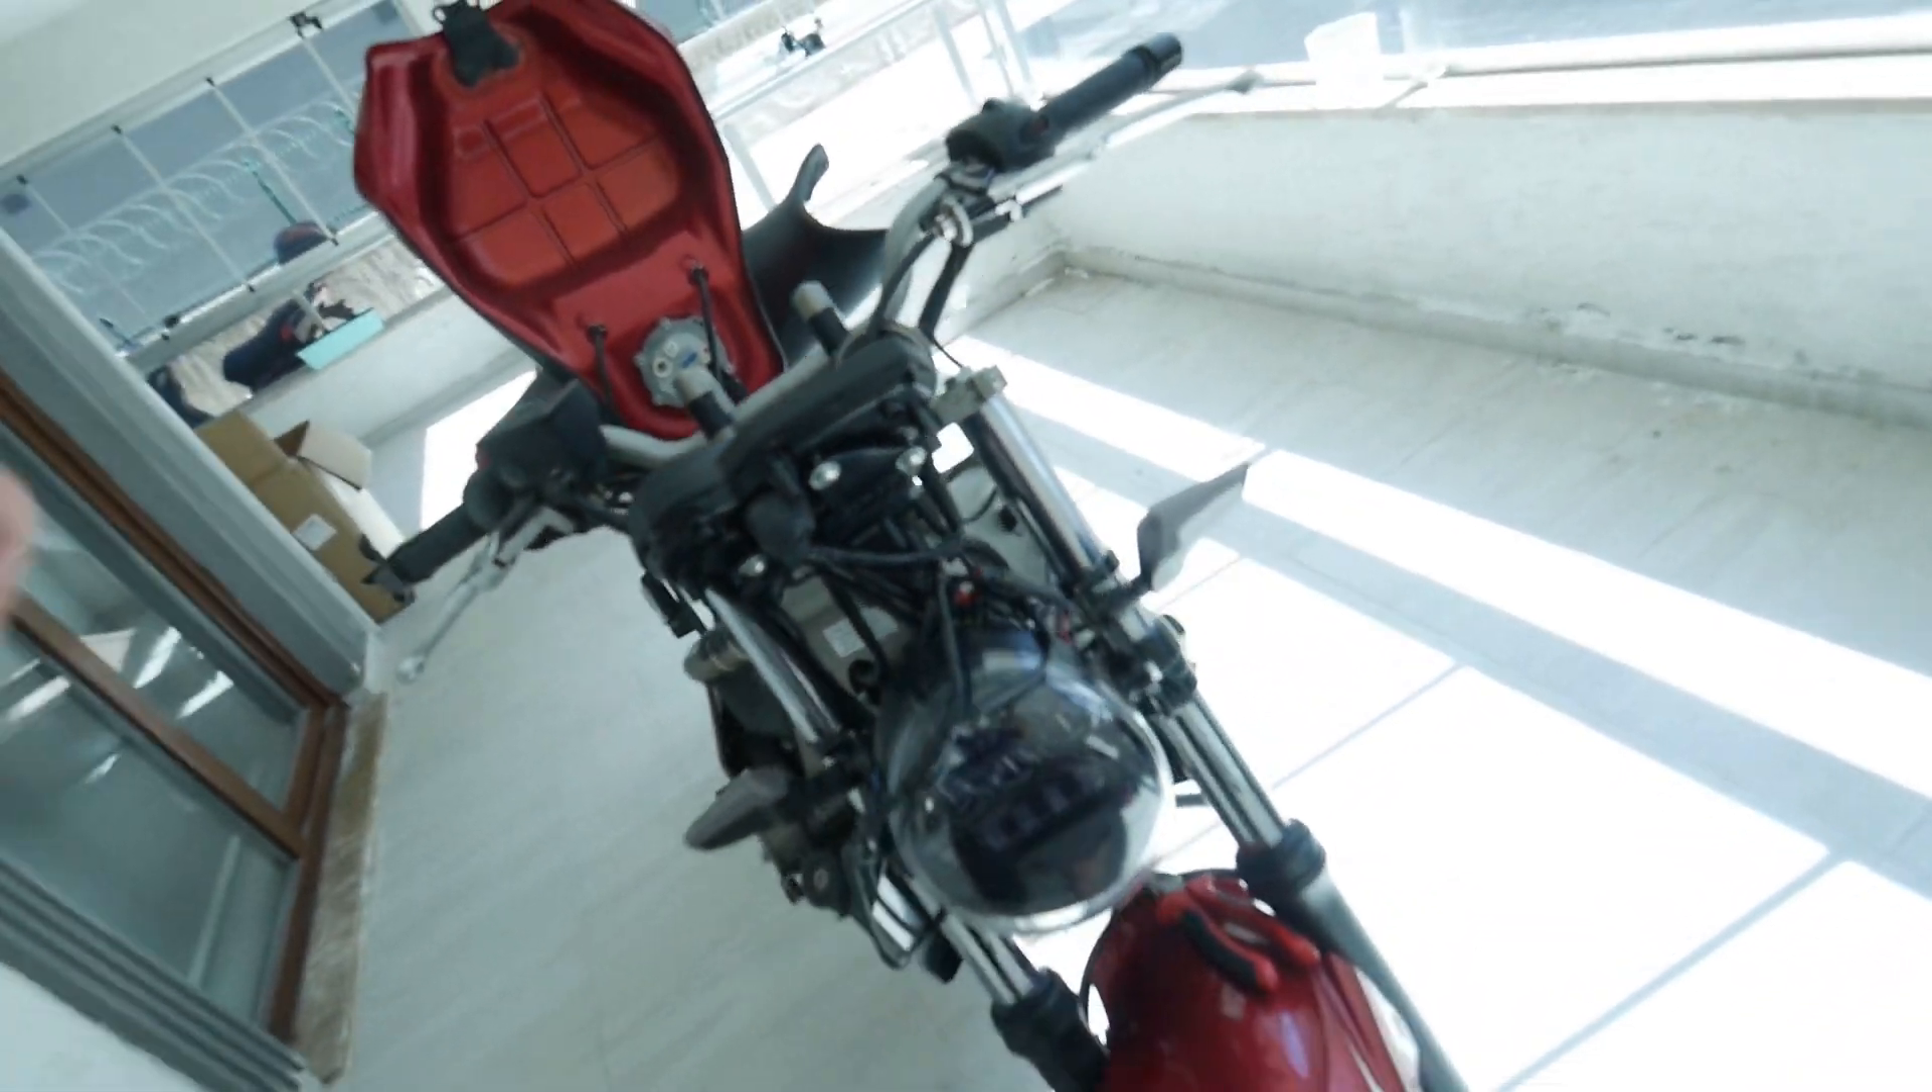Evet arkadaşlar farı taktım görmüş olduğunuz gibi.